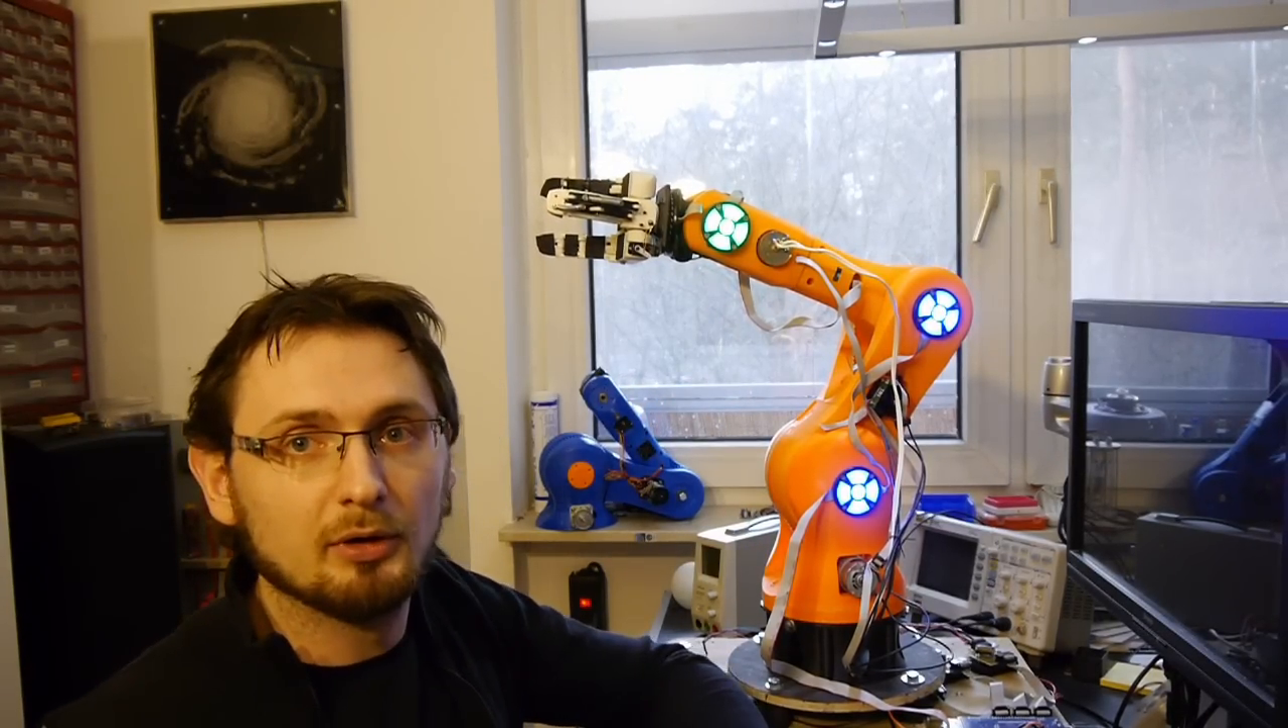The cables are still not inside the arm but there's a lot of progress going on to fix this.